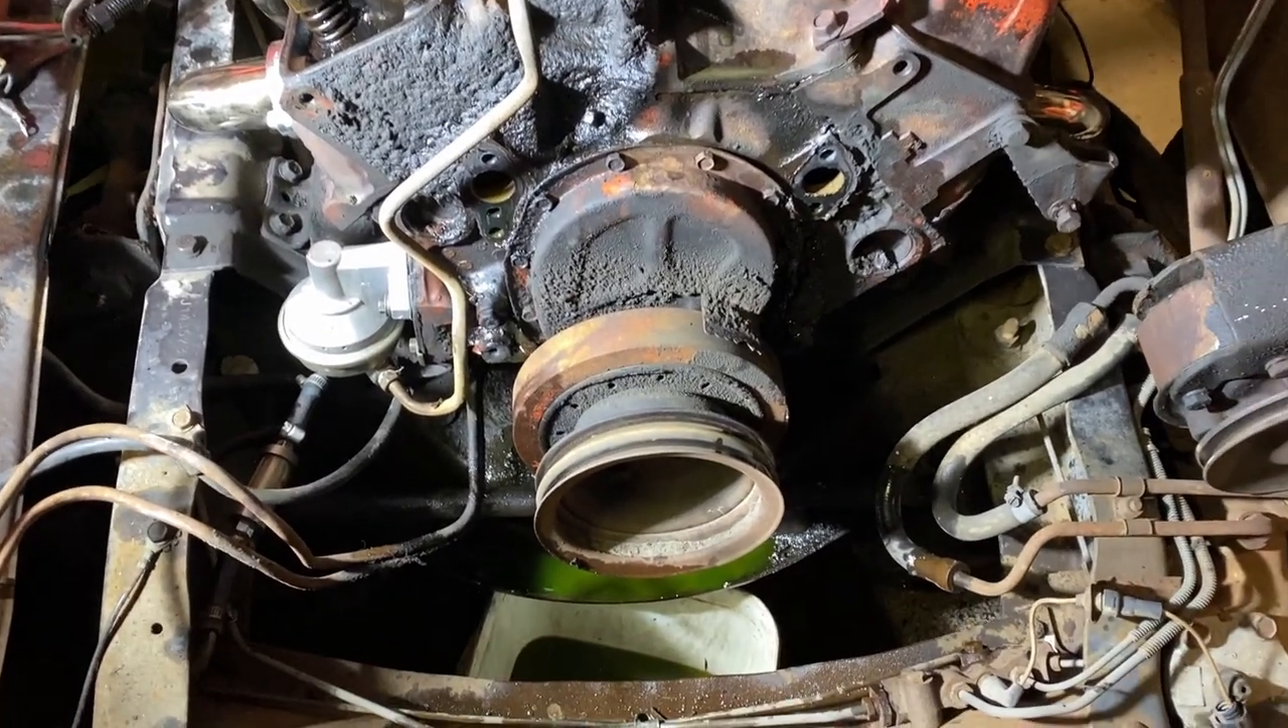All the front accessories are off except for the pulley and the uh the harmonic balancer.